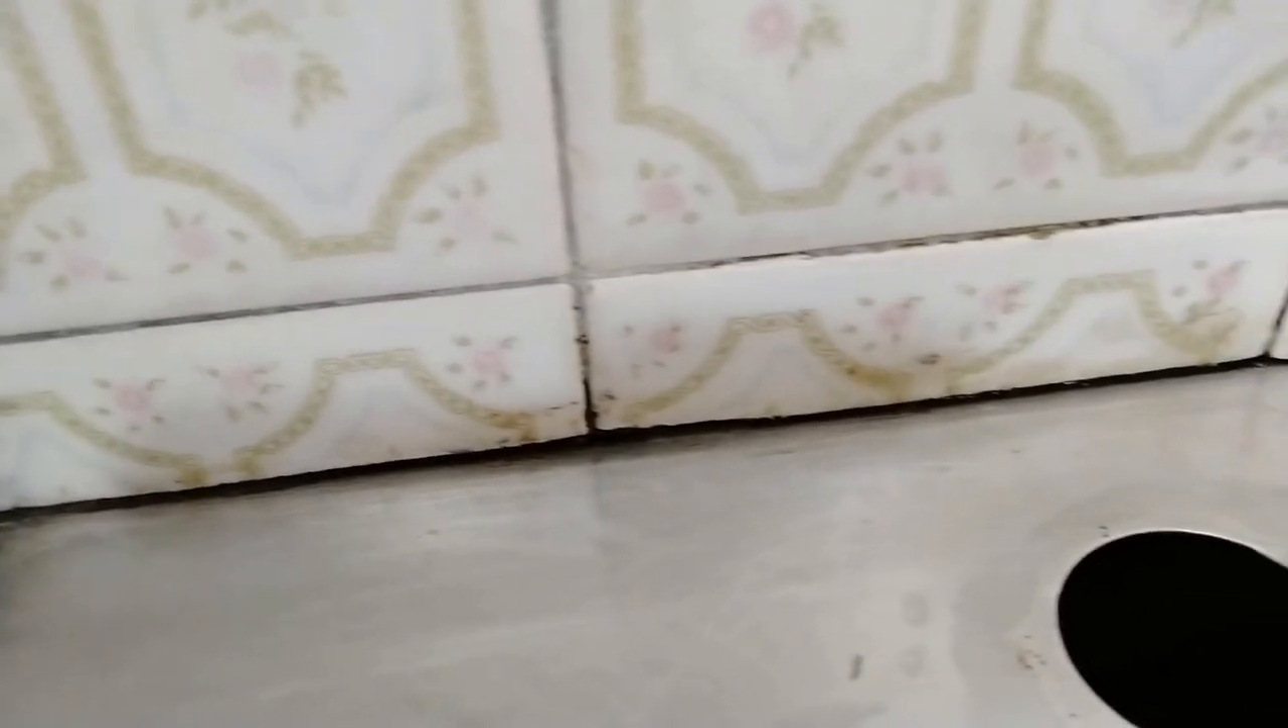See that black line? That's not mold. It's actually the gap between the countertop and the wall.